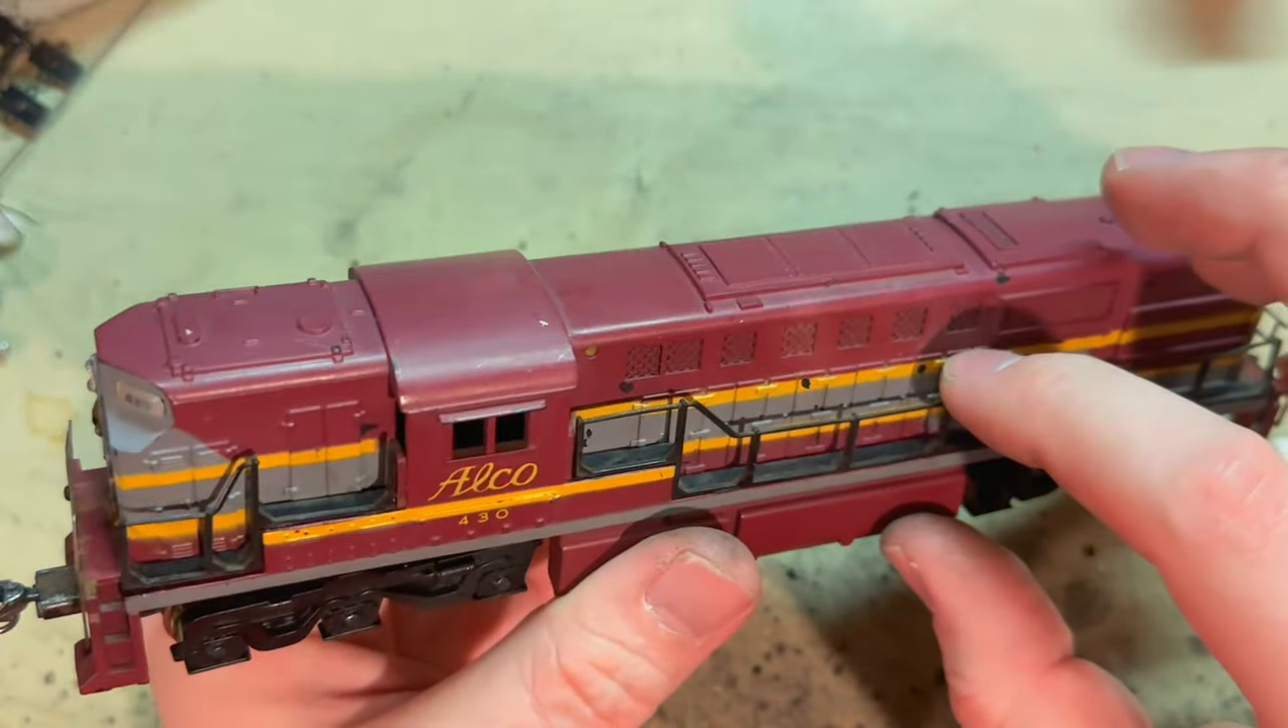Yeah, so the railings on here aren't really in the best of shape. But that is the reassembled model.